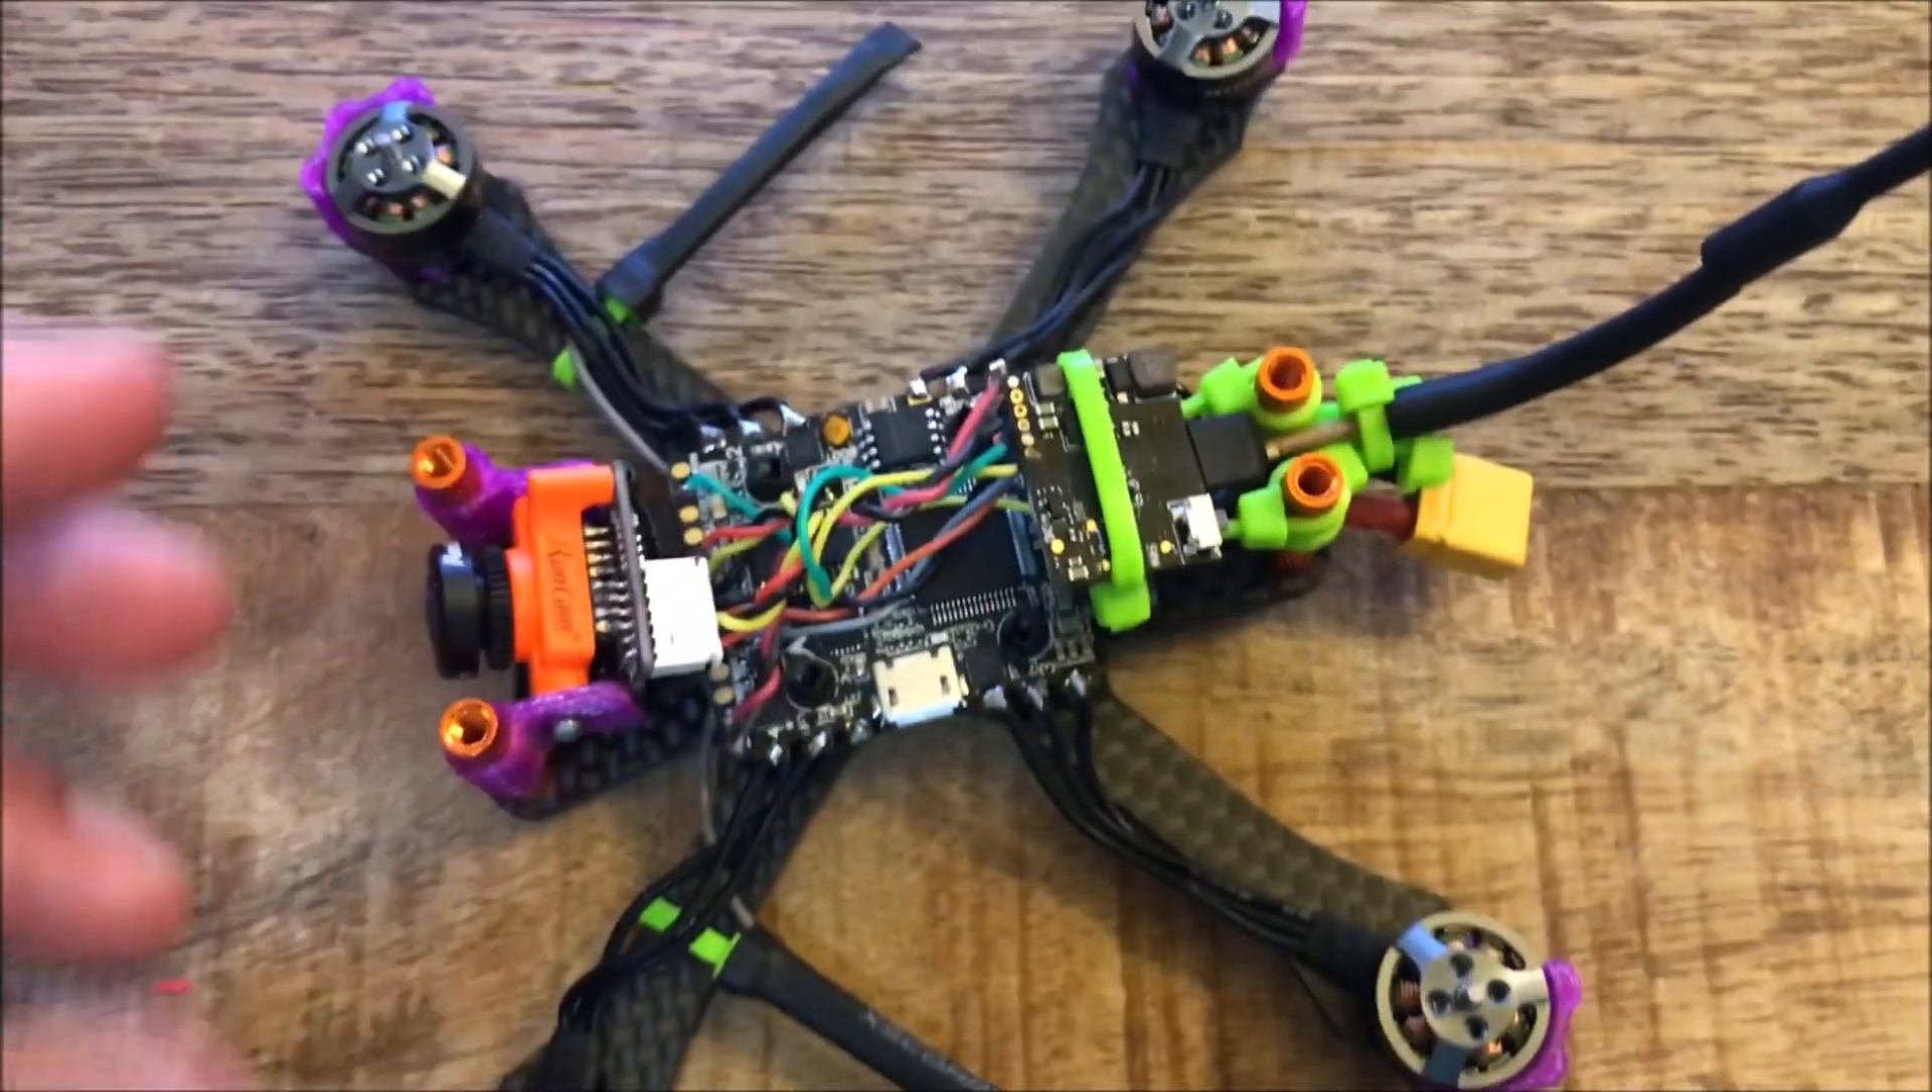I got the motors soft mounted with their guards and all my wiring is finished here.